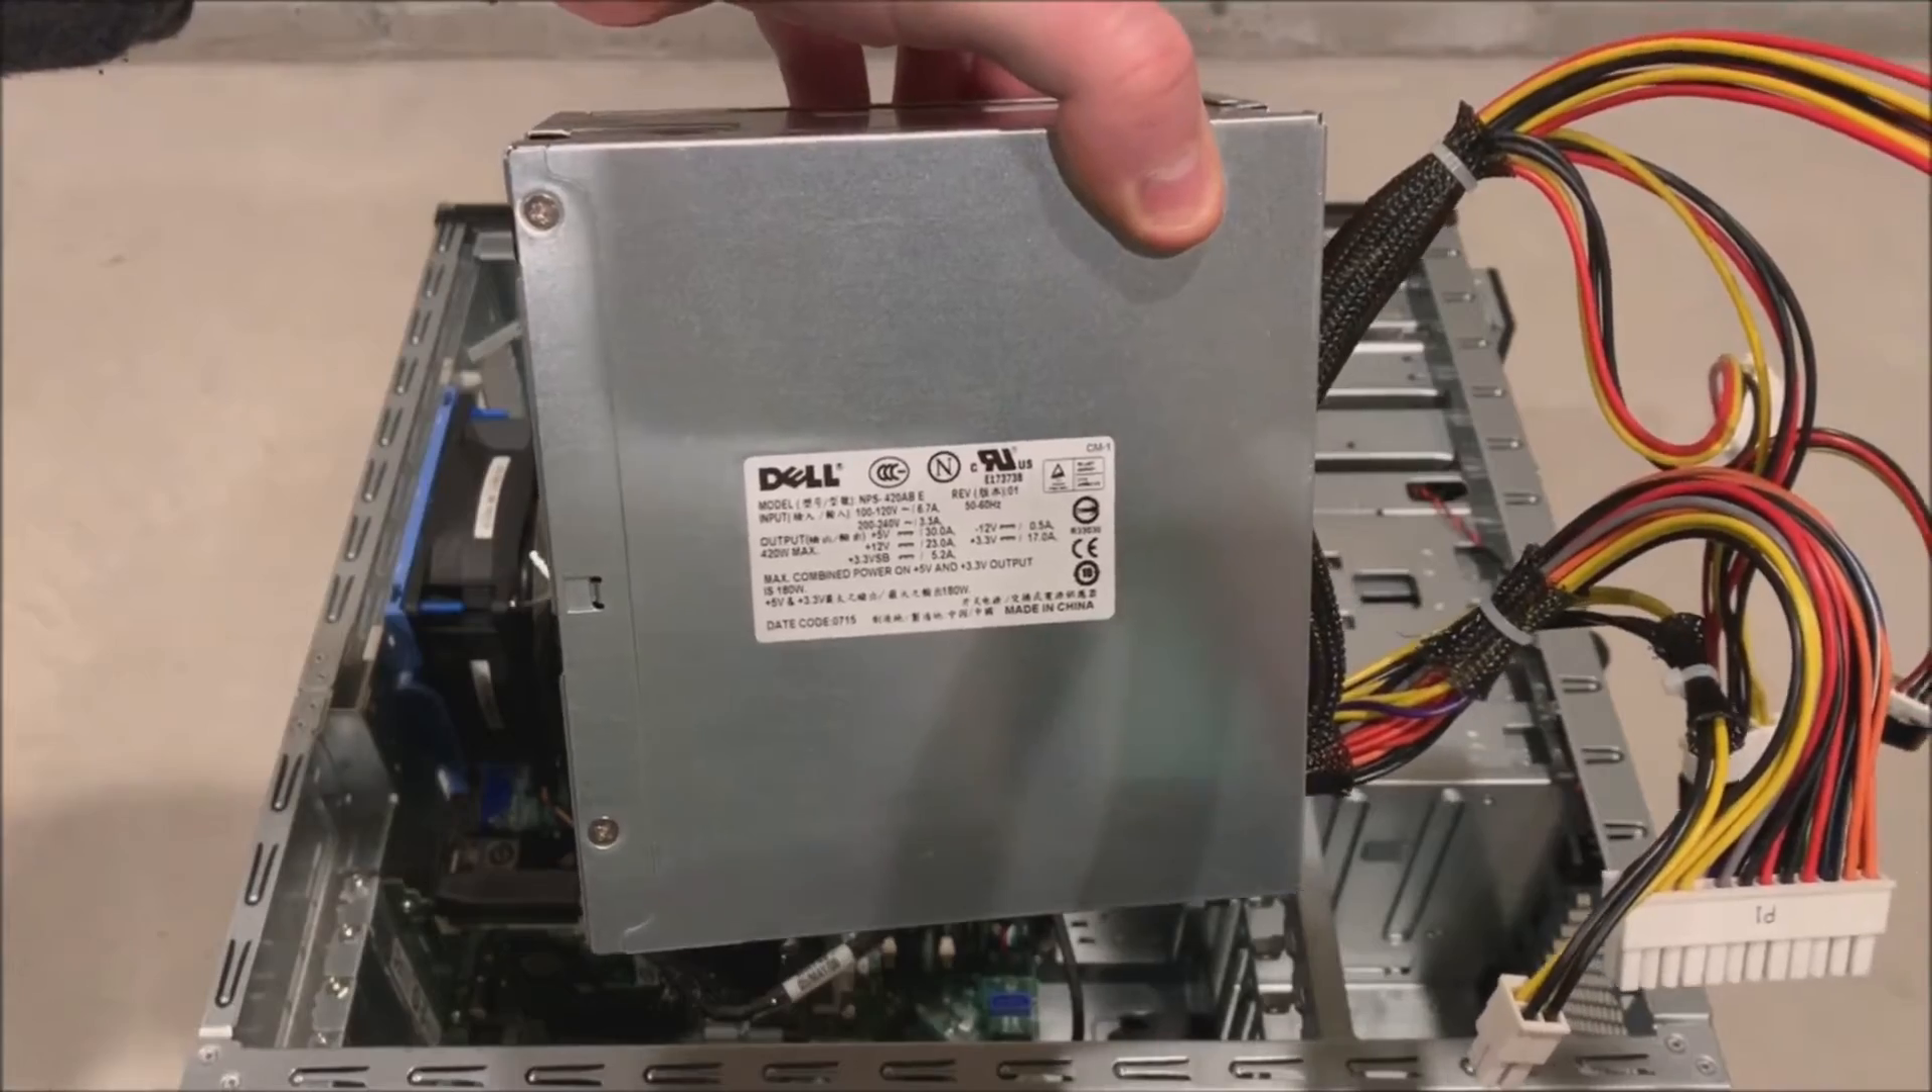Alright so once the screws are removed we can easily remove that power supply because we have already uncabled it.